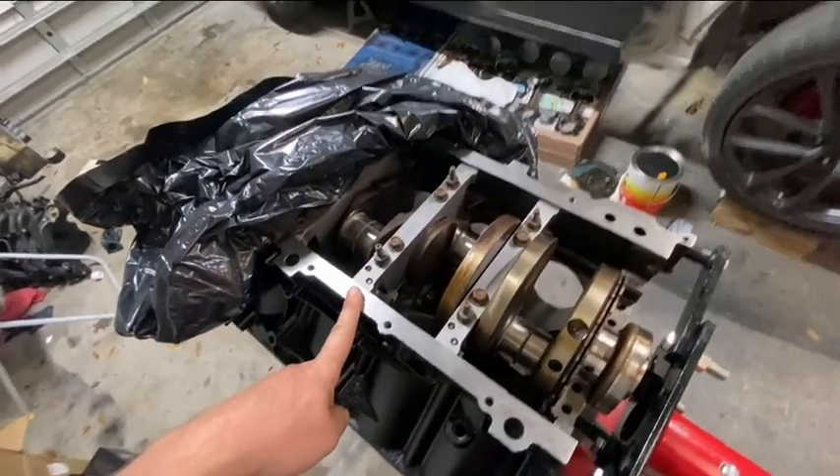So what I've gone ahead and done right now is put the crank in it's a mock setup.